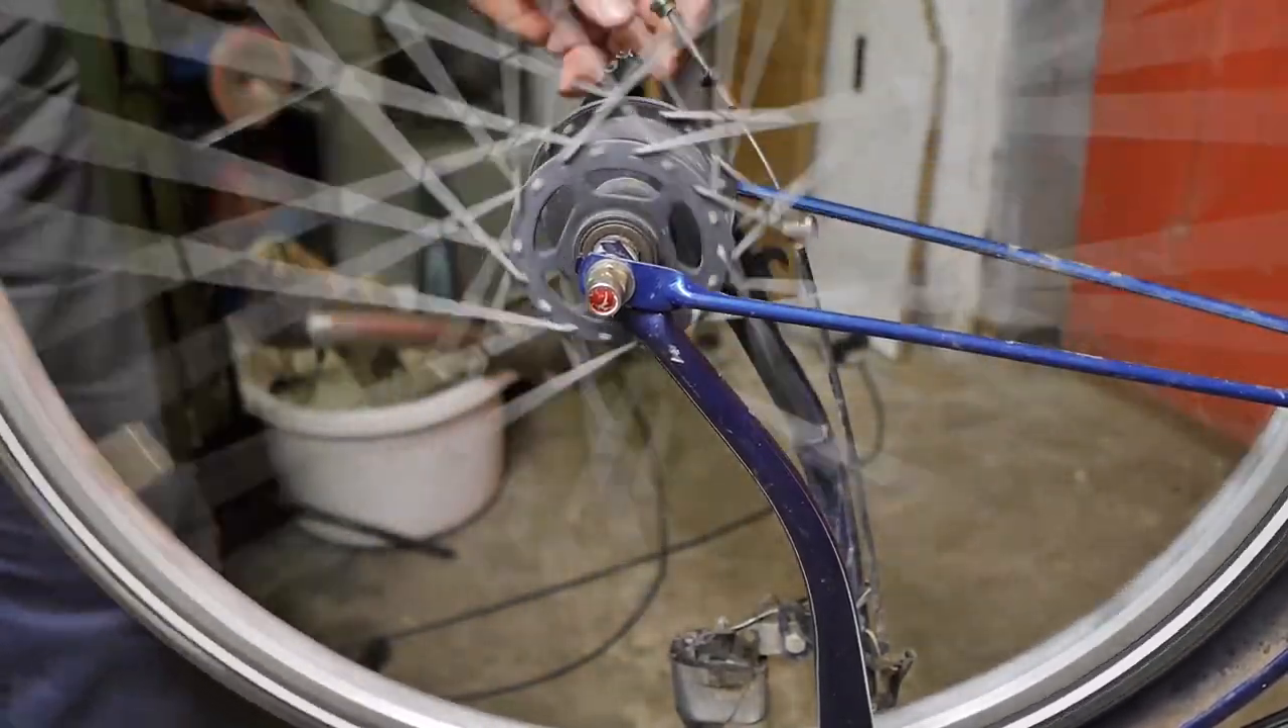And the wheel is back in the bicycle.